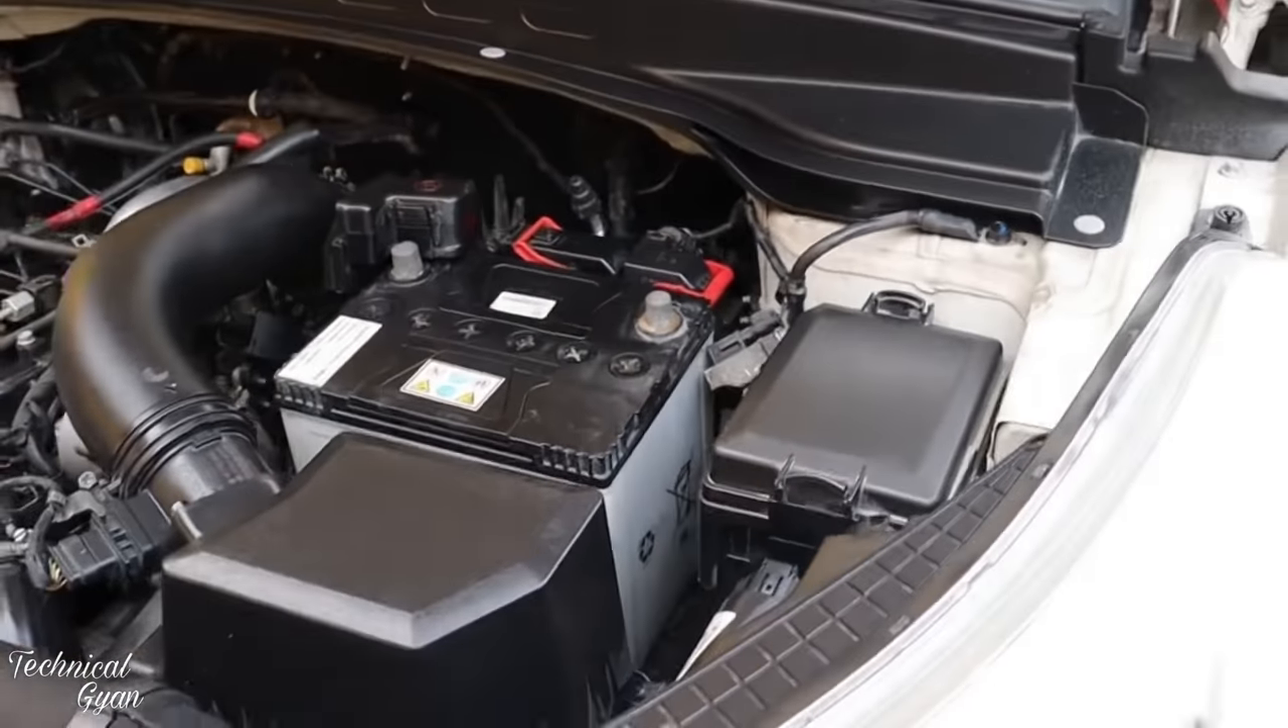अभी भी मैंने बैटरी का connection नहीं connect किया।